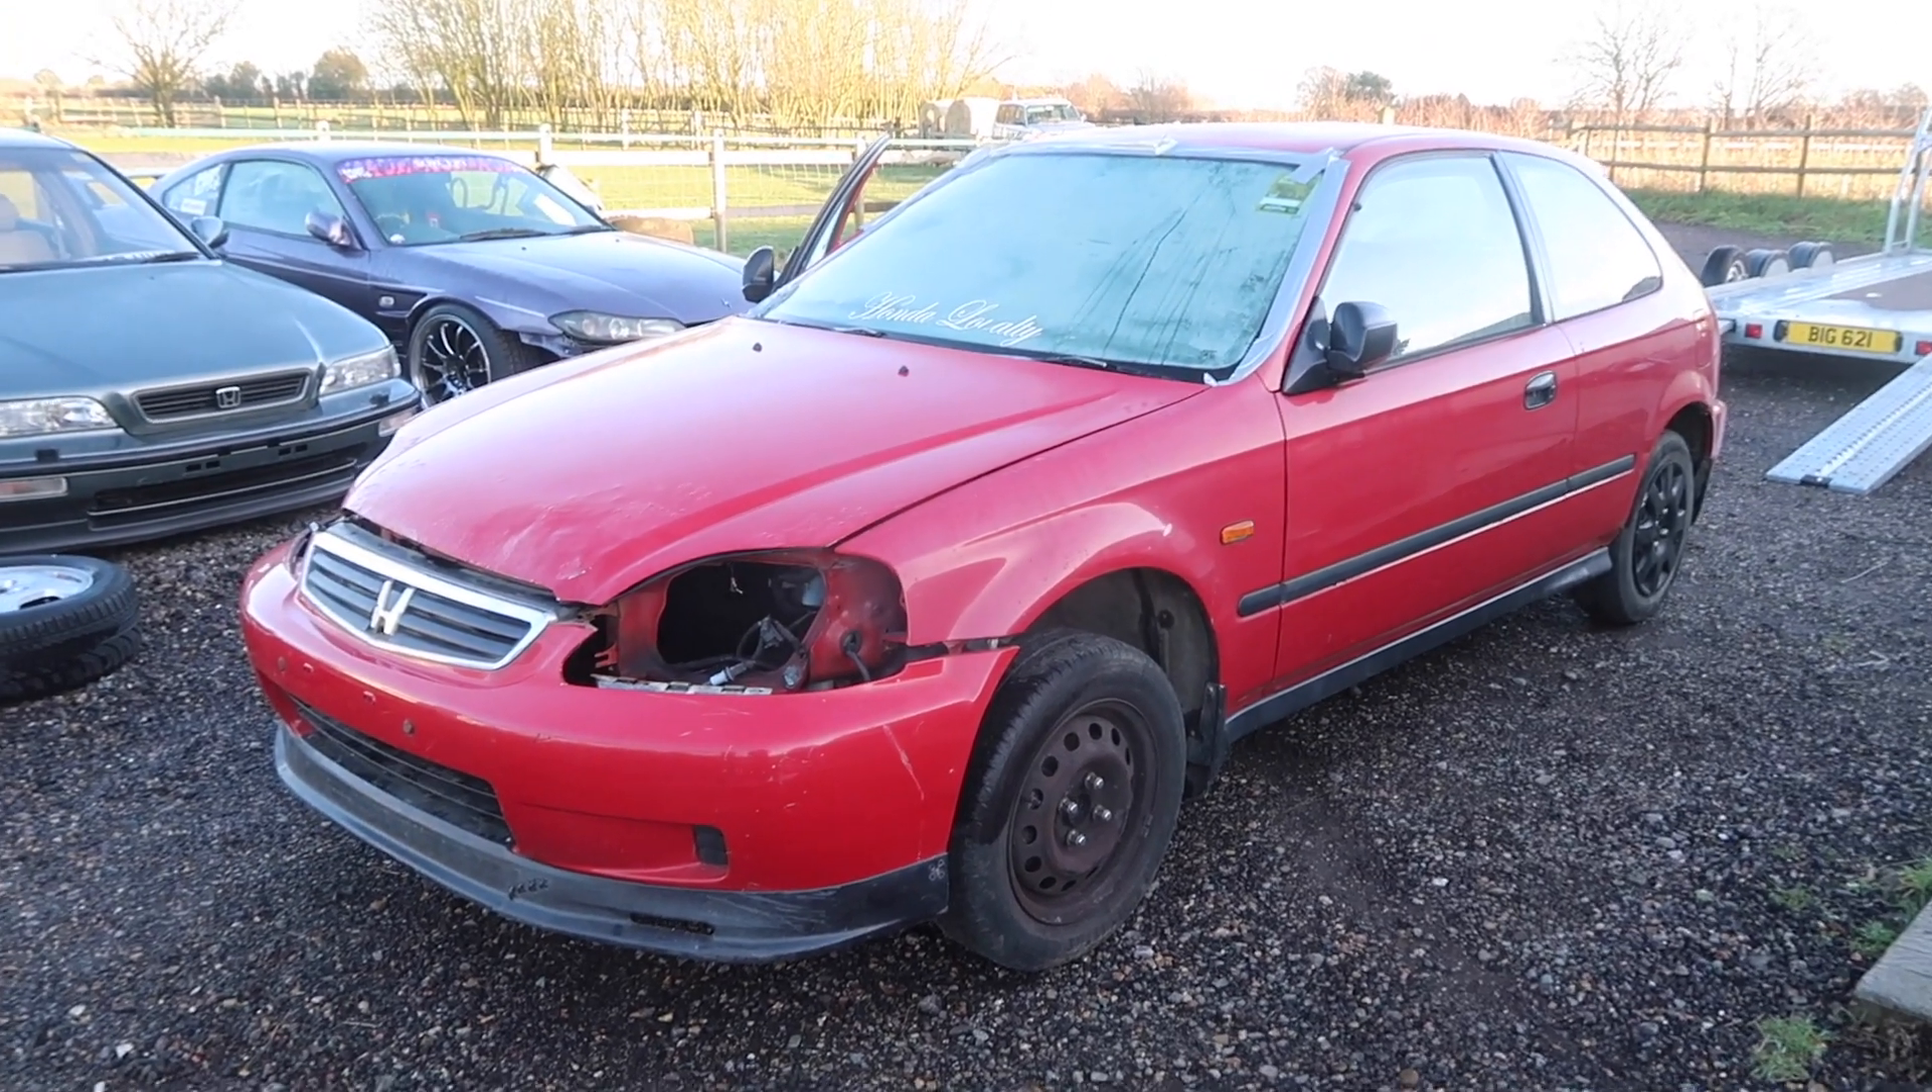So, as you can see, the car does come with a front bumper. Obviously, I've just chucked it on there, like, real quick so it doesn't line up or anything.